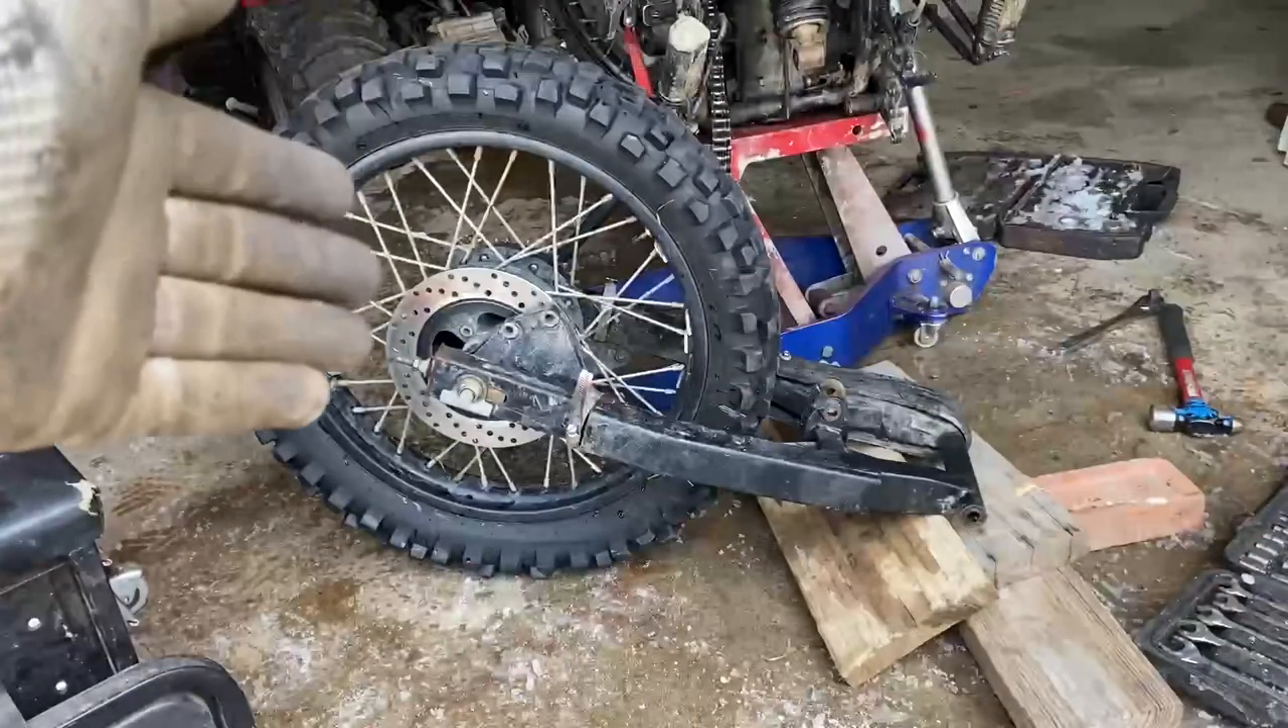So the swing arm is off the bike.